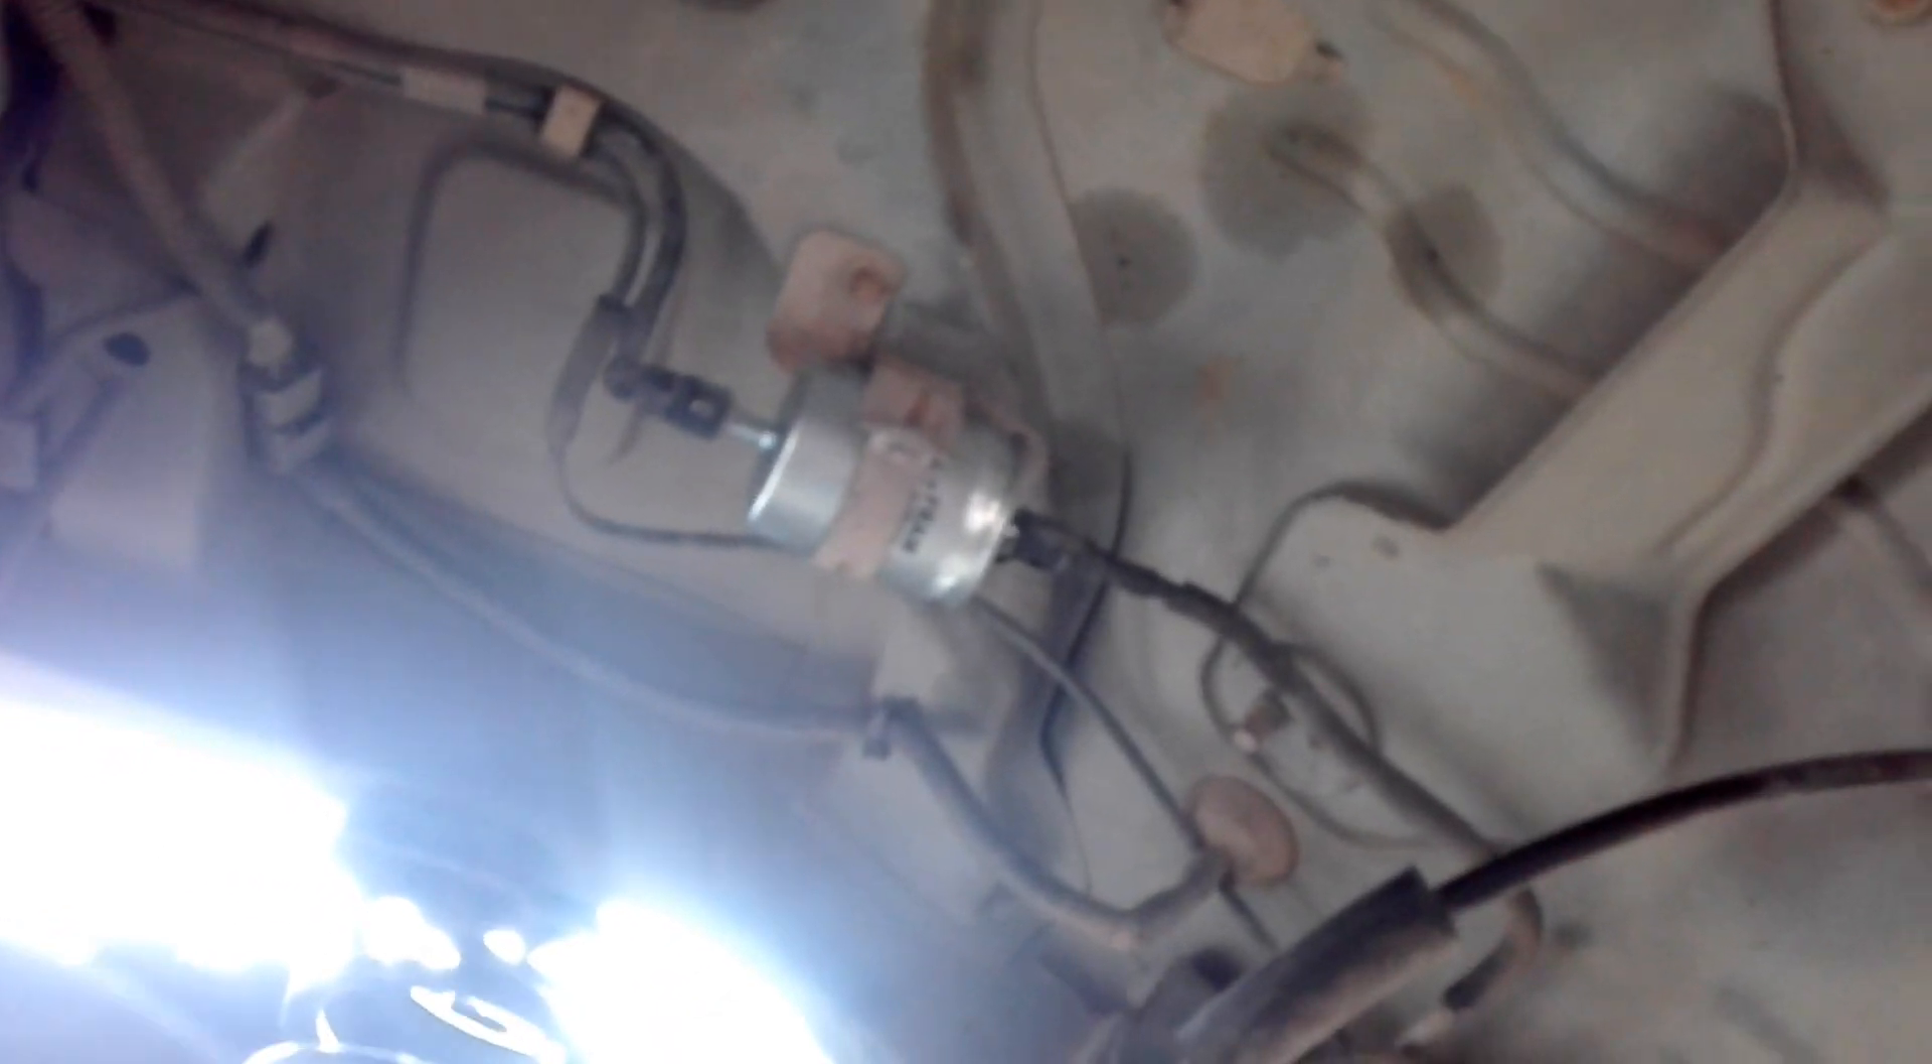Ya está instalado el filtro de gasolina.